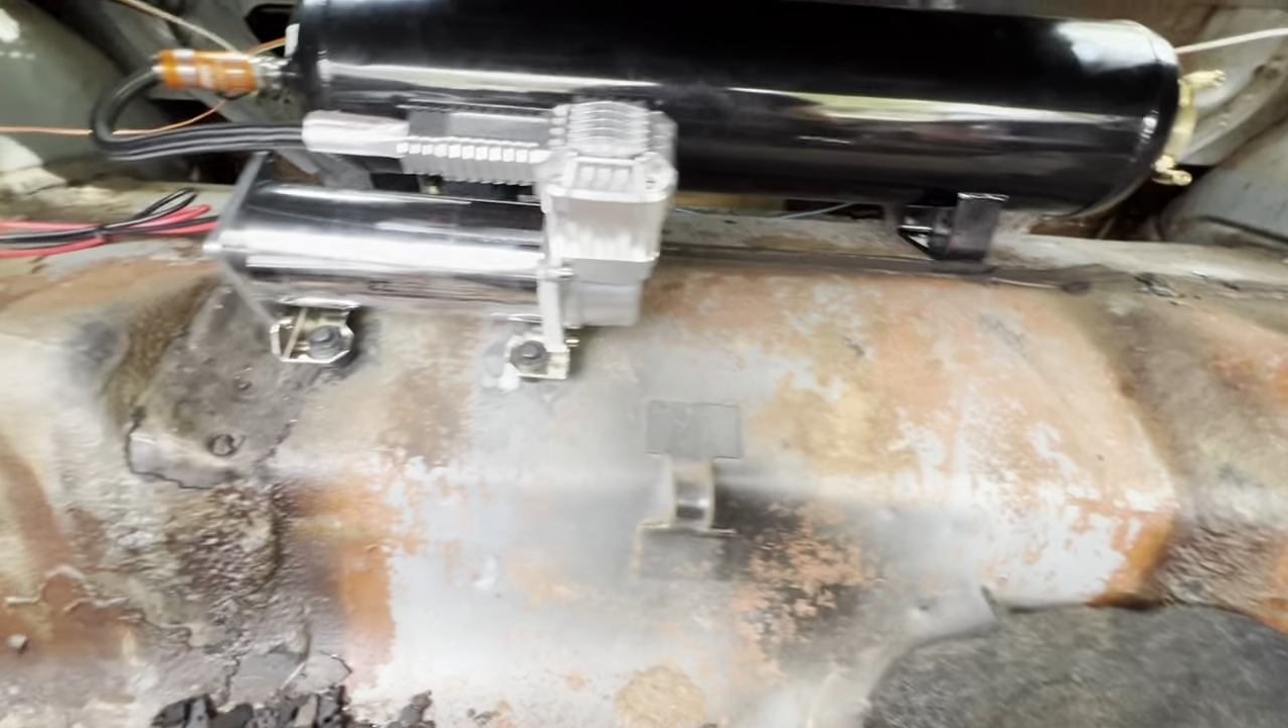Okay so that's it there's a tank installed compressor installed.